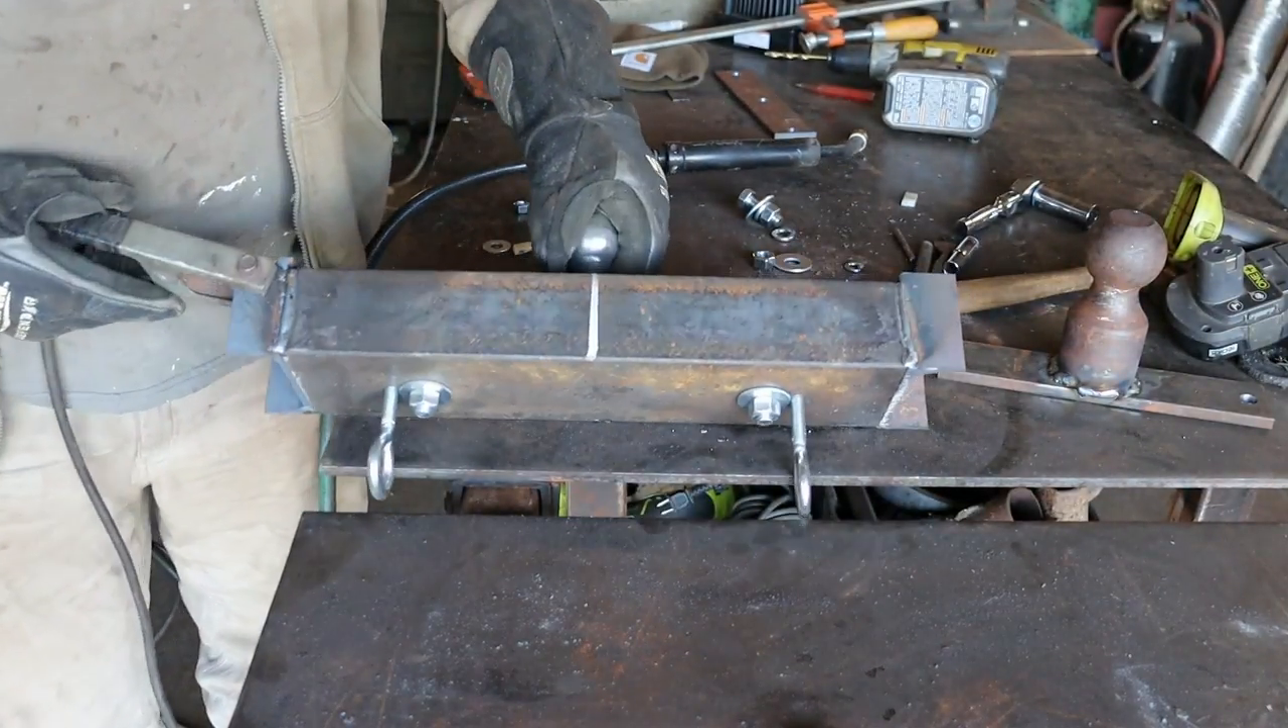So I put my bolts through and I've got my eye bolts that attach to the springs through.